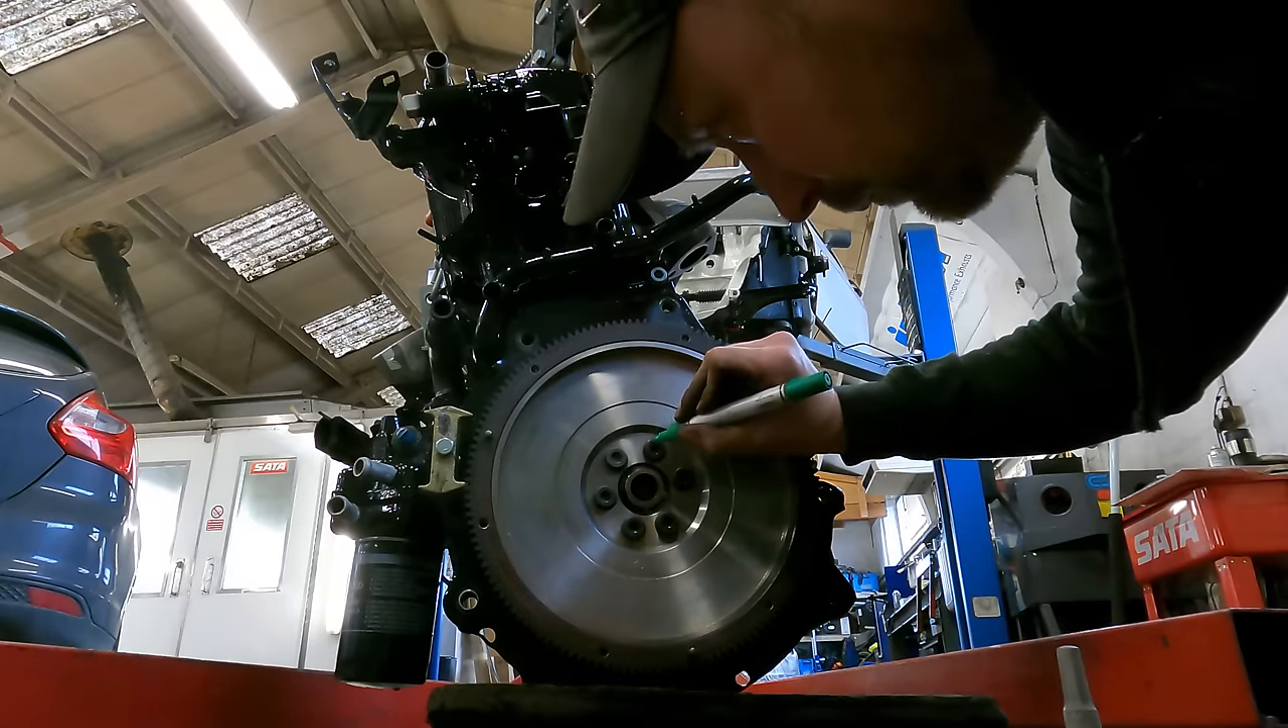And the flywheel is on. Got the bolts started.